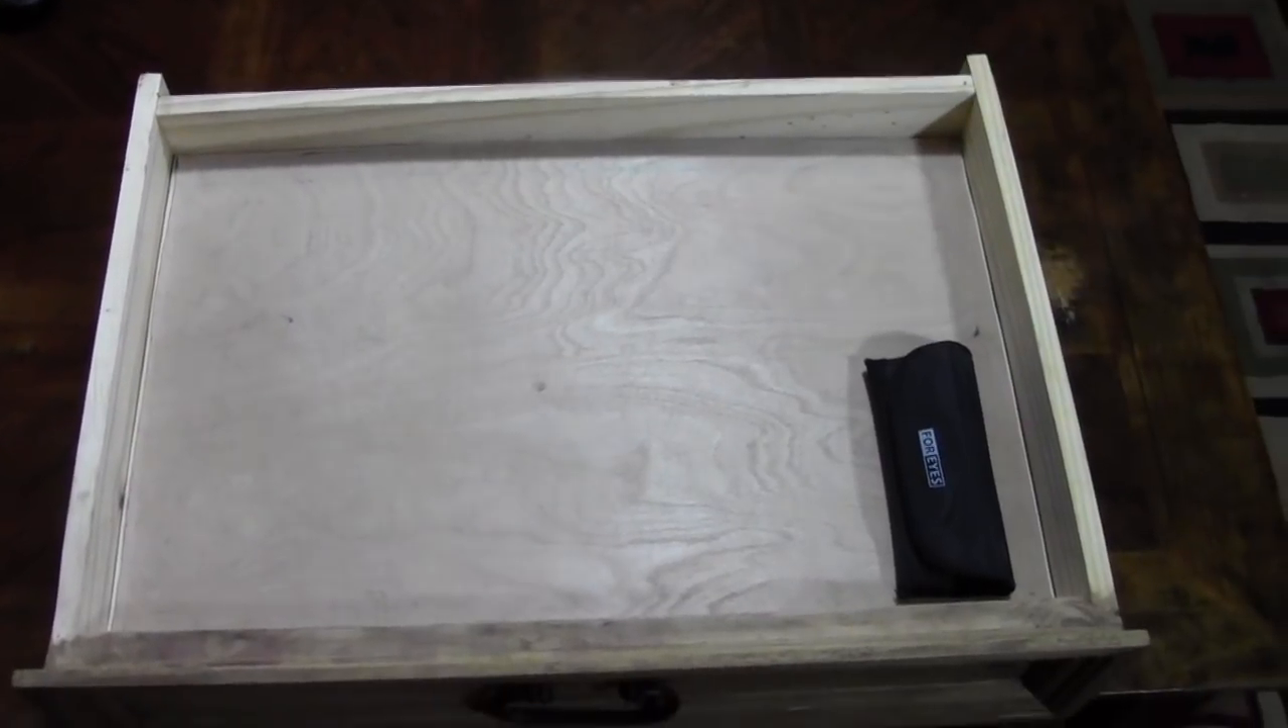Uh you can see the the floor is in that's just a piece of balsa wood we got from a local hobby place.